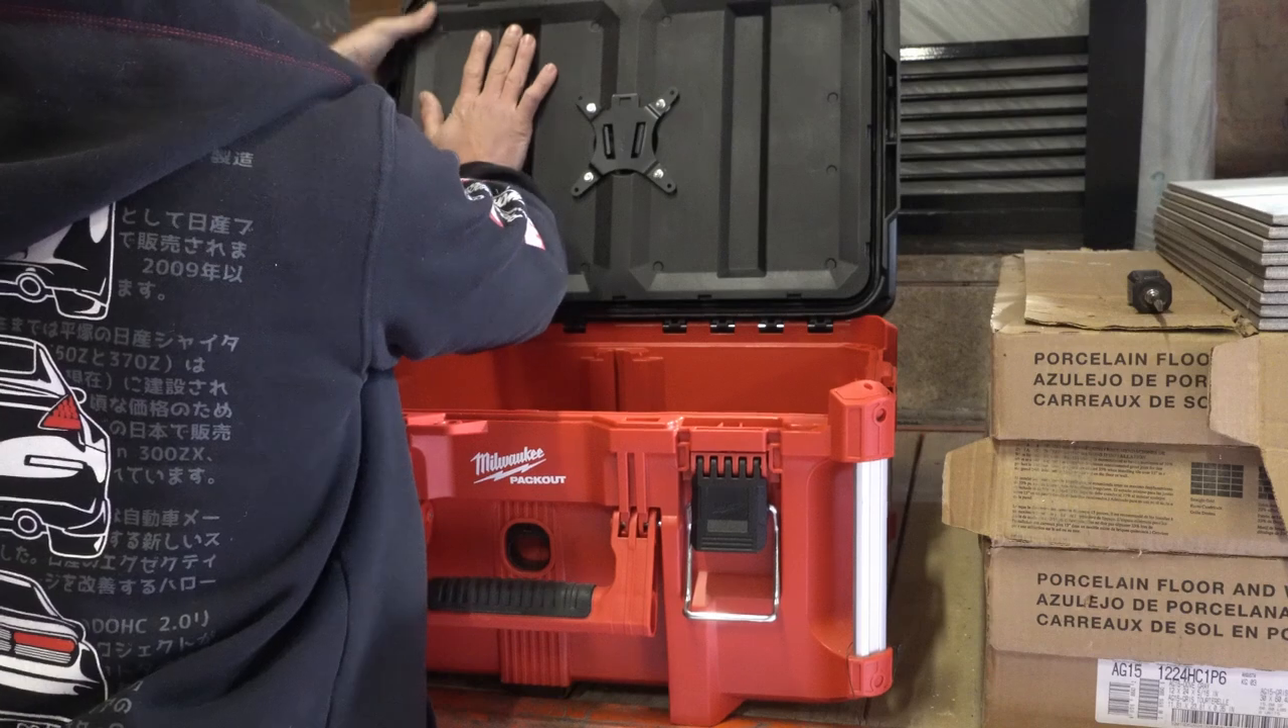So now we got the VESA mount on here.